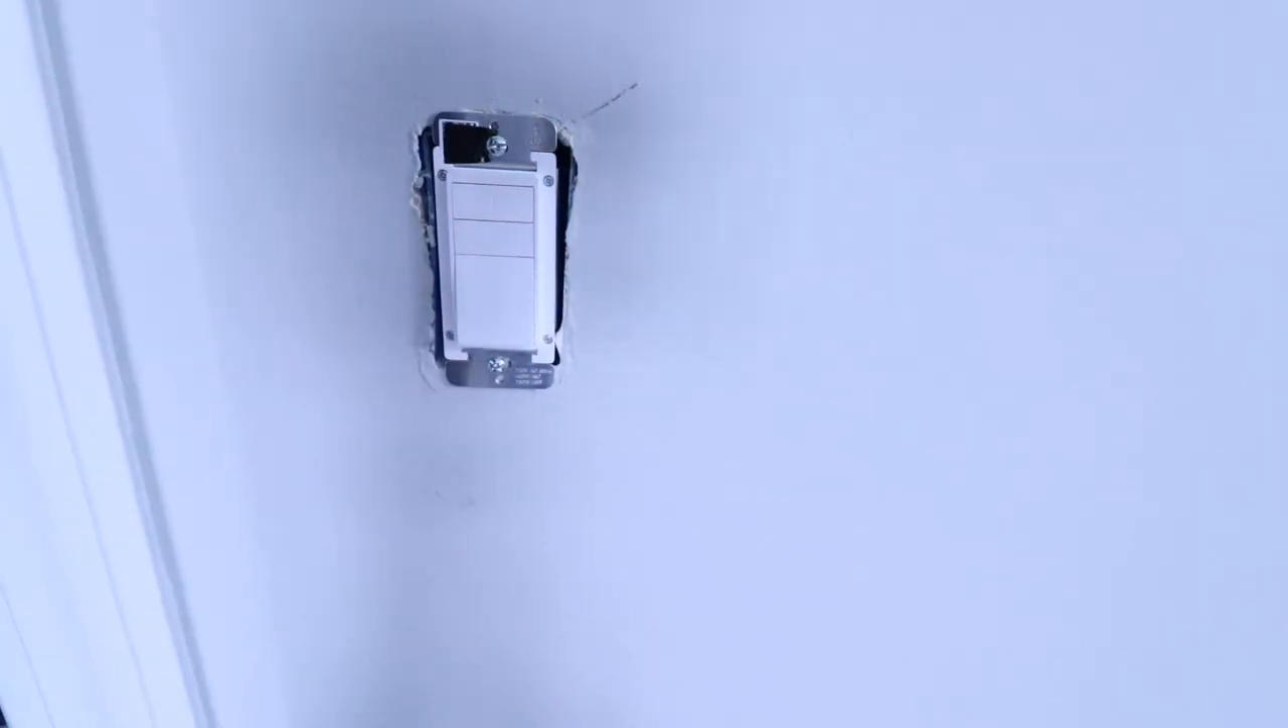Now we've got the light switch secured in the junction box and we've installed our Amazon smart dimmer switch.